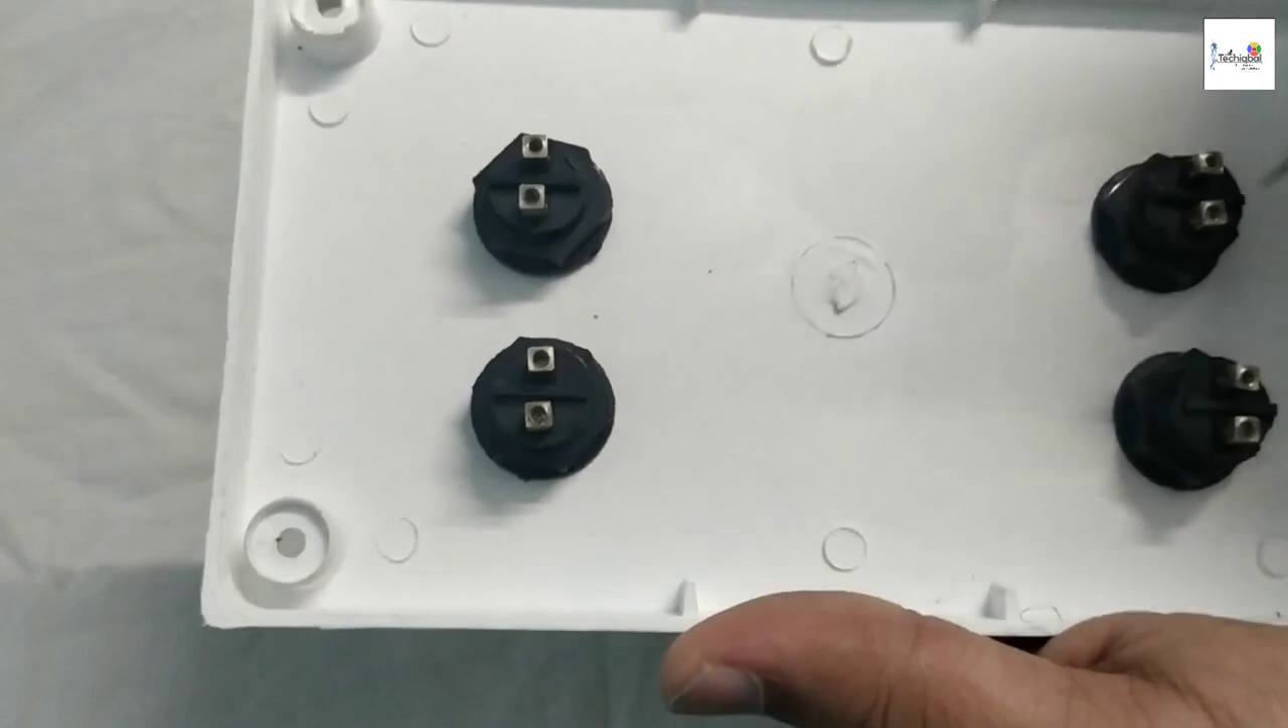अब देख सकते हैं मैंने push switch switch board में लगा दिया है।